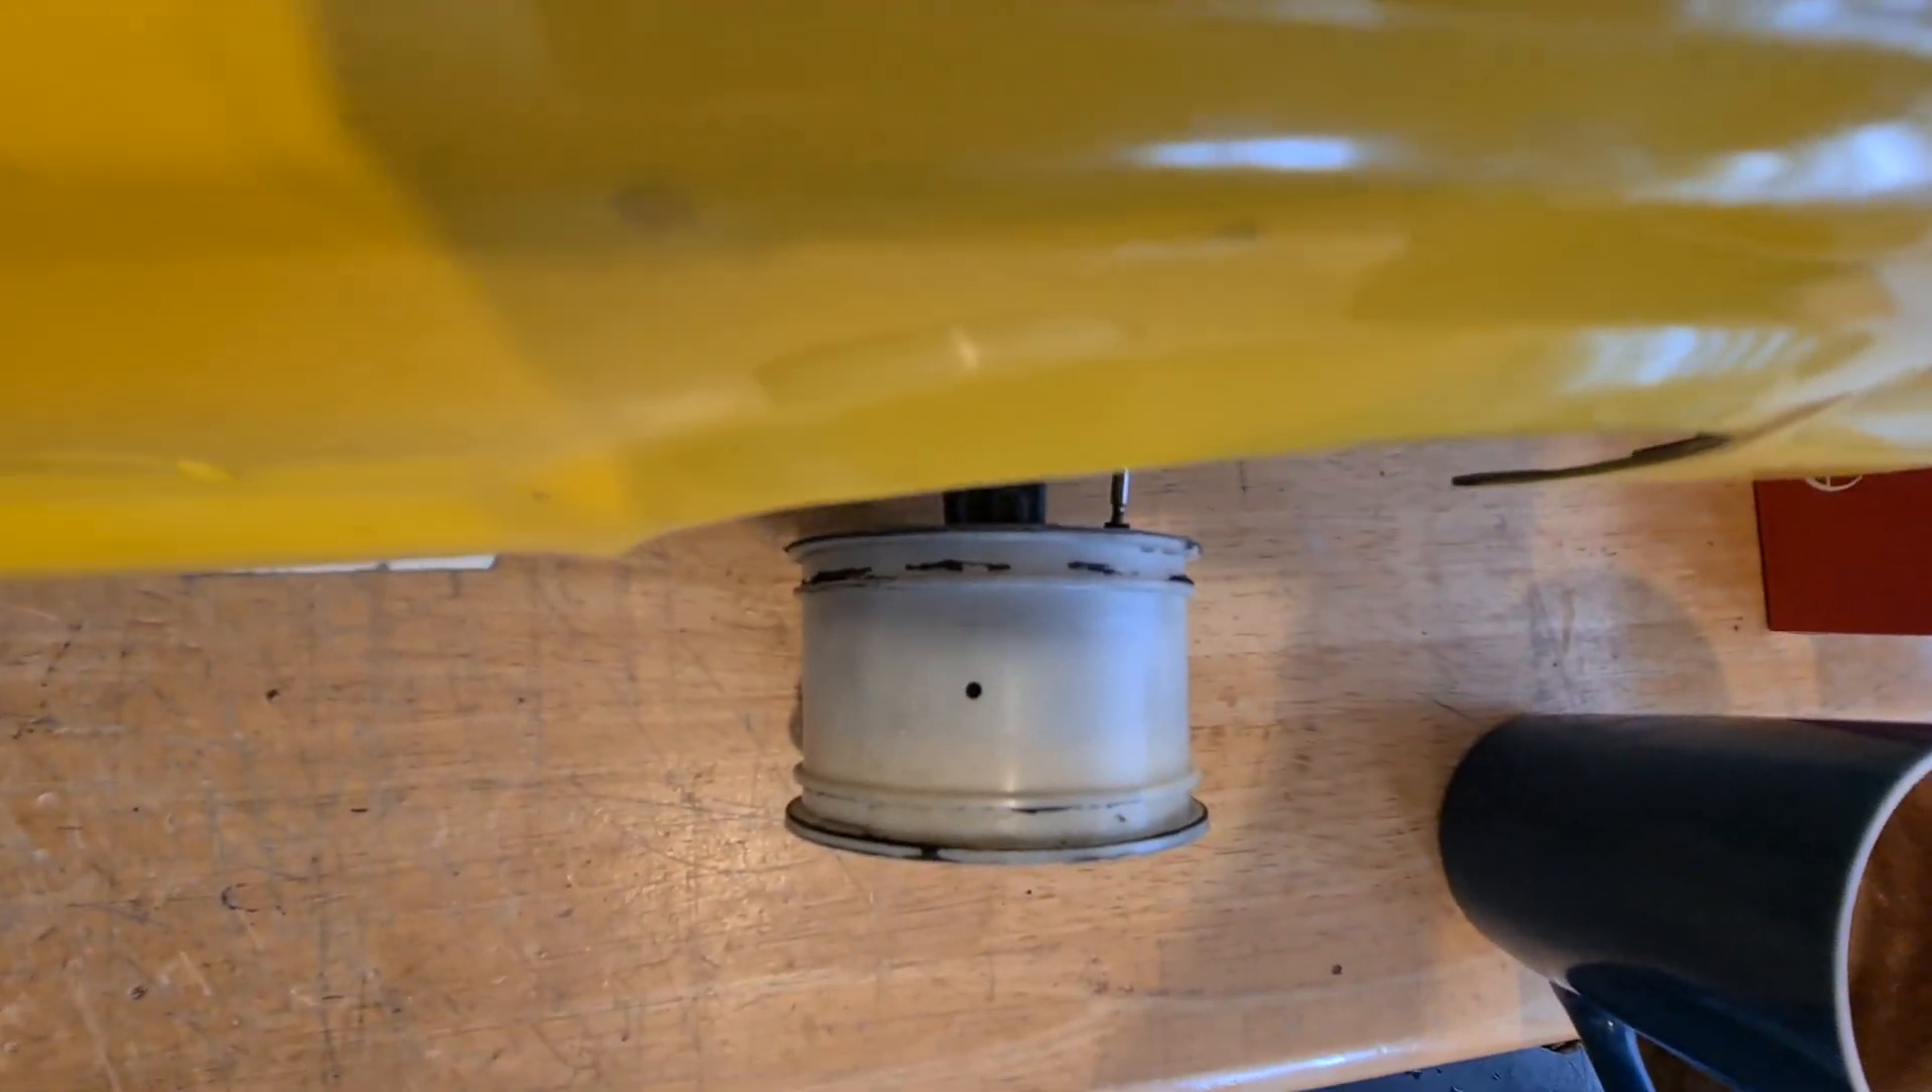The entire wheel sticks out.